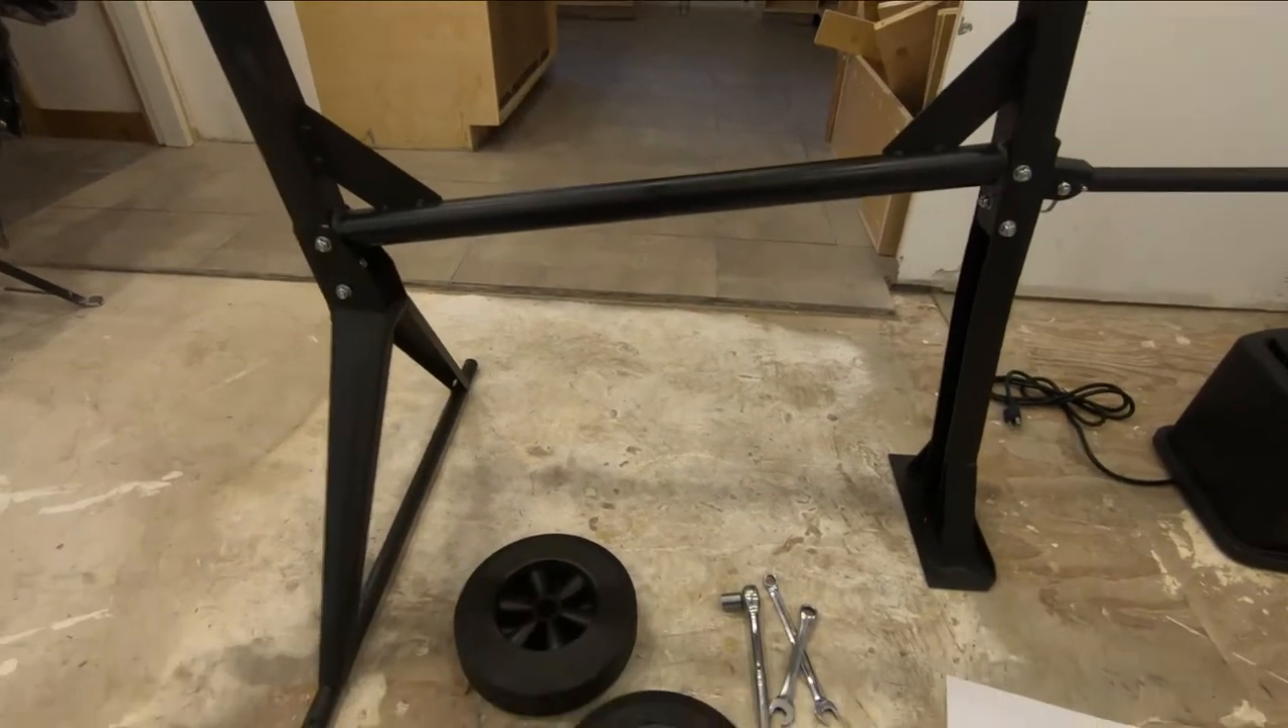Okay so I got the frame together like that next I'm going to put the wheels on and the wheels say bag number eight.